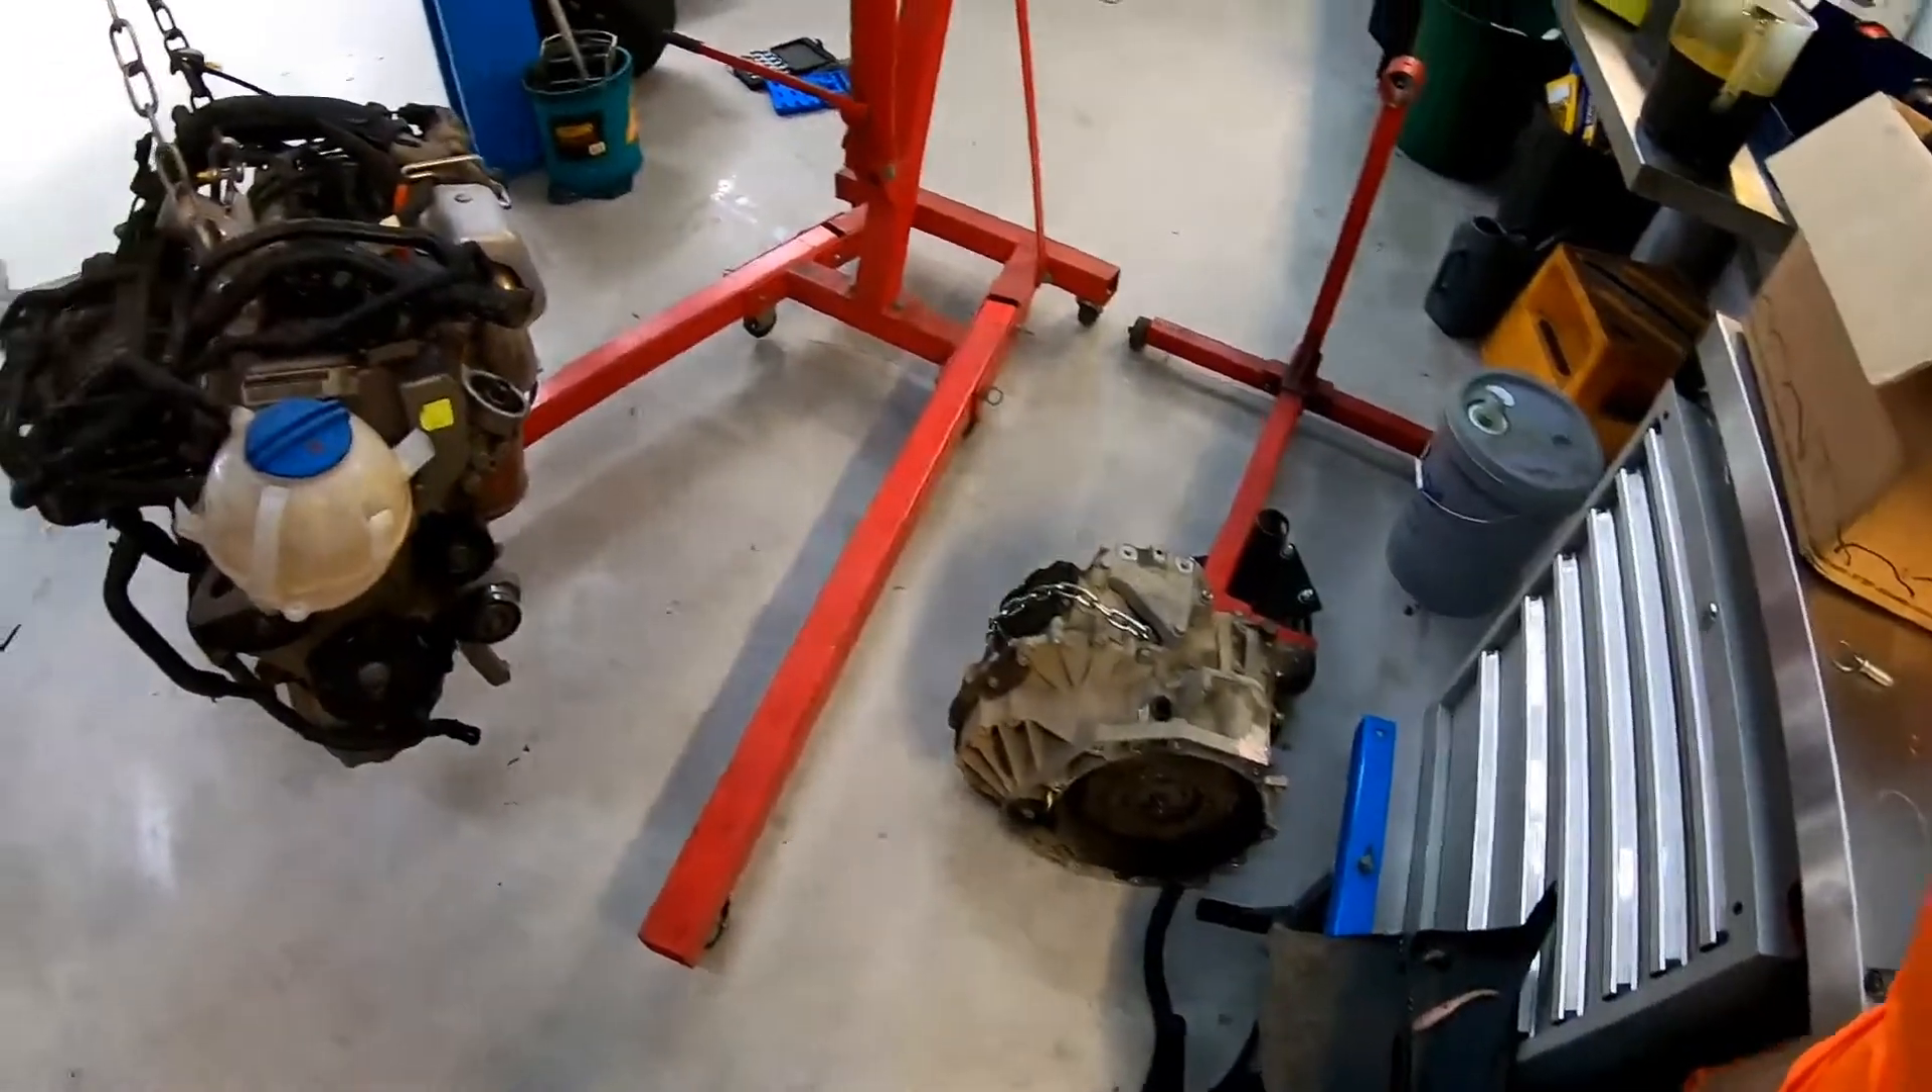That's the engine and the gearbox out on the floor now.